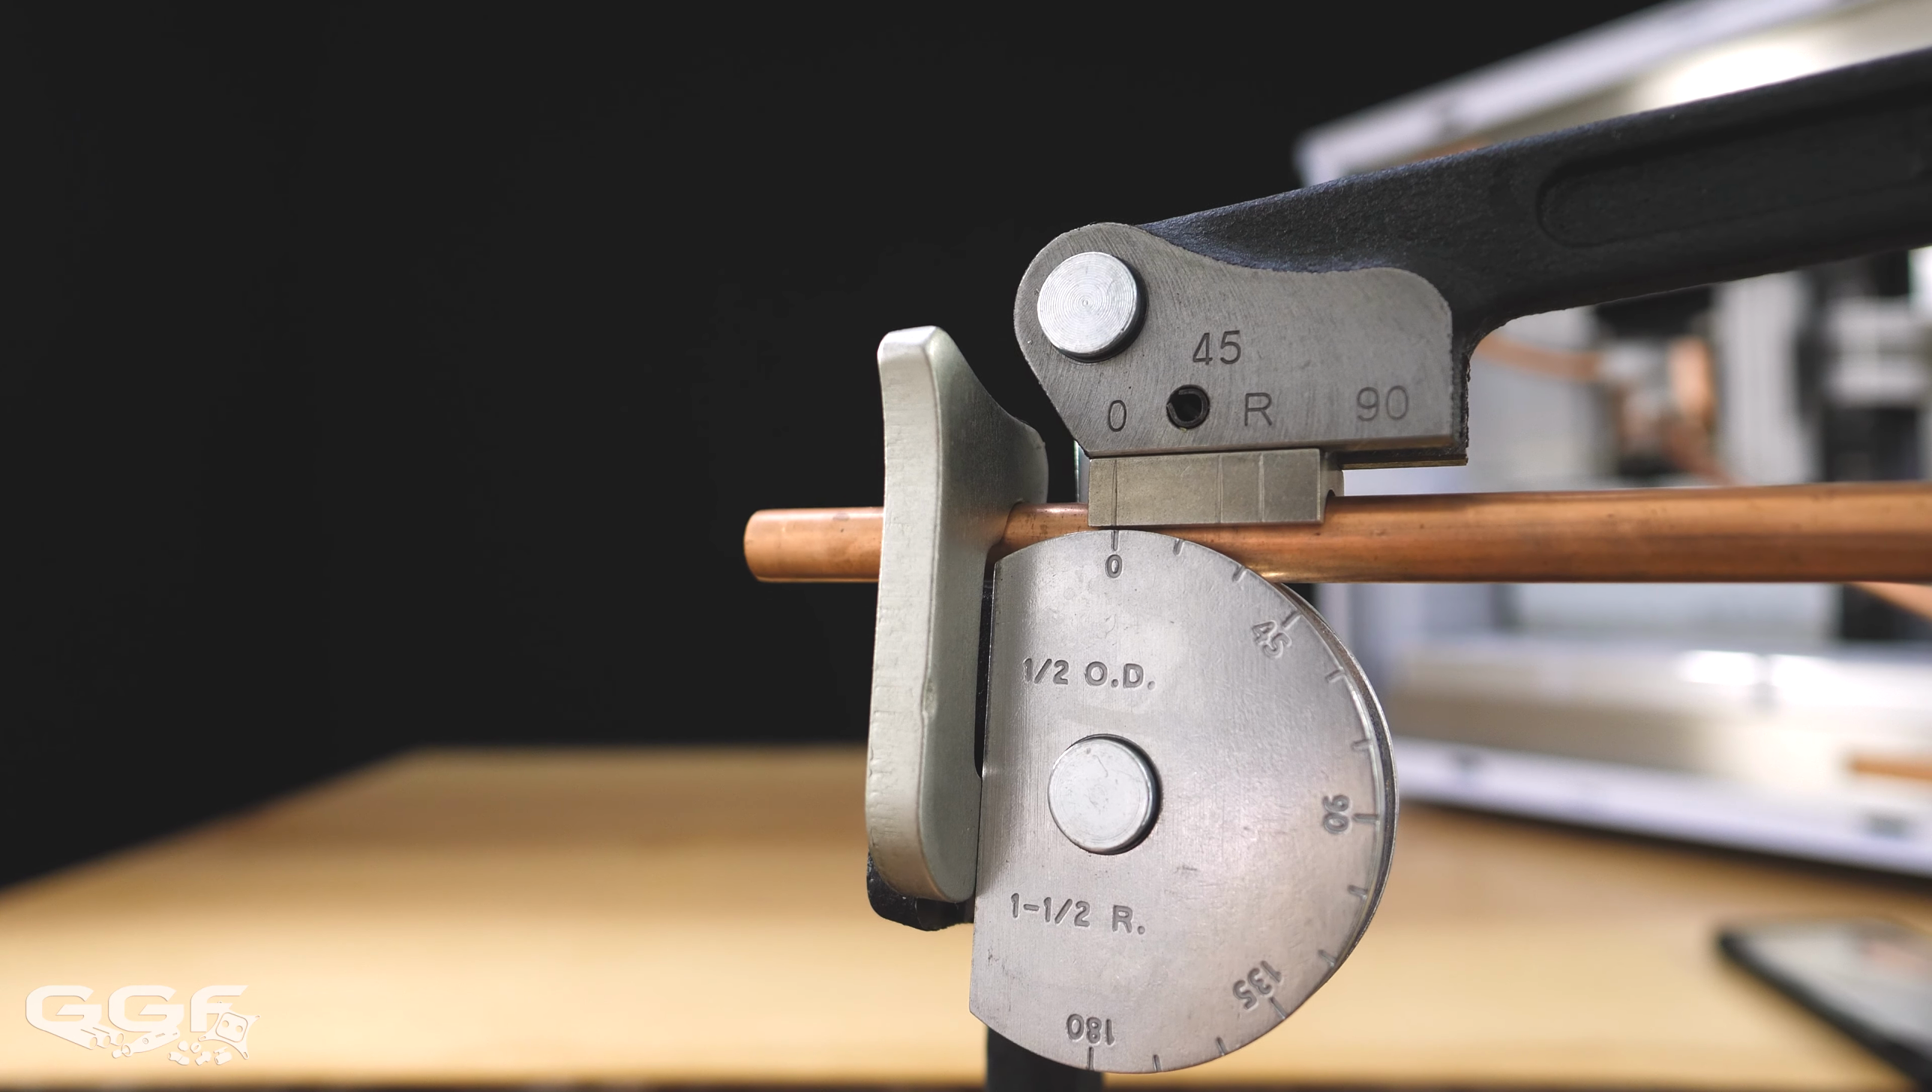So now you can see the two zeros are completely lined up. They're all the way in their back position, and now you can start.